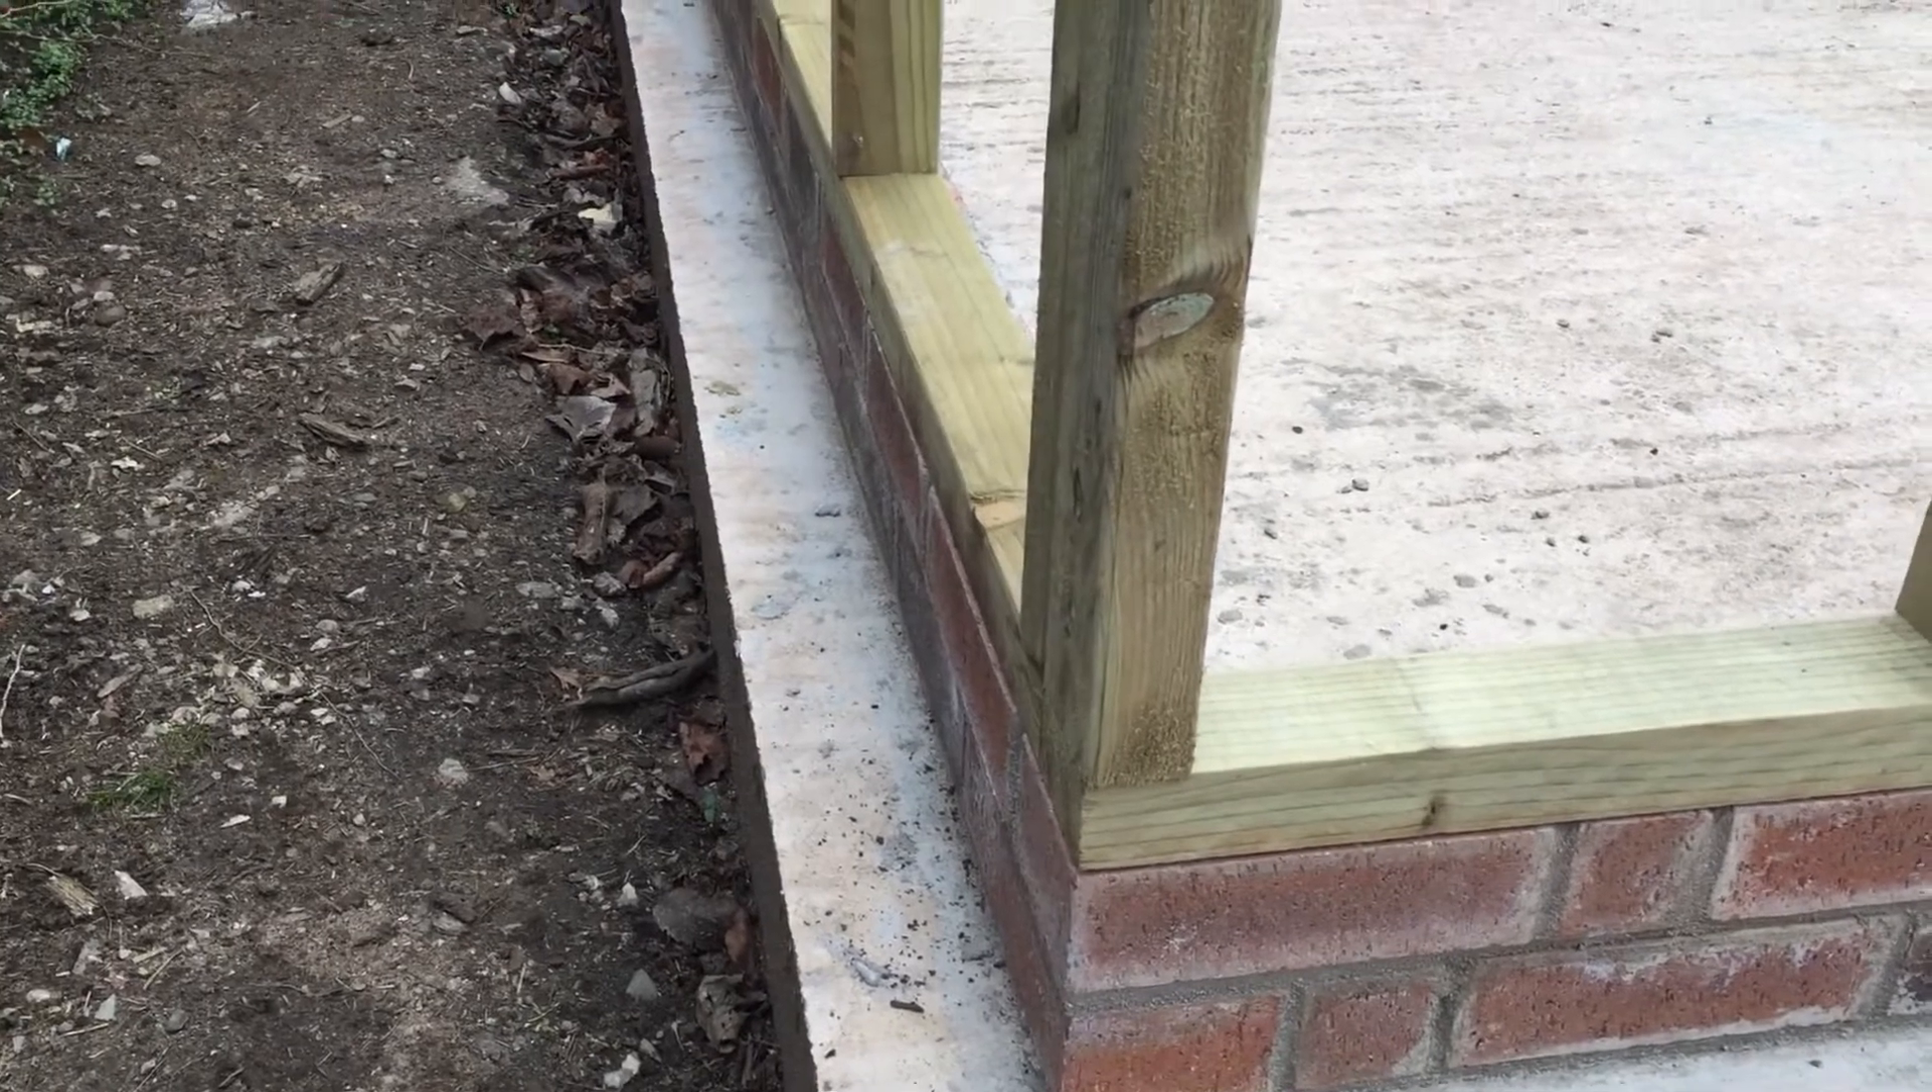You can just about see I've got the framework lined up with the outer edge of the bricks.